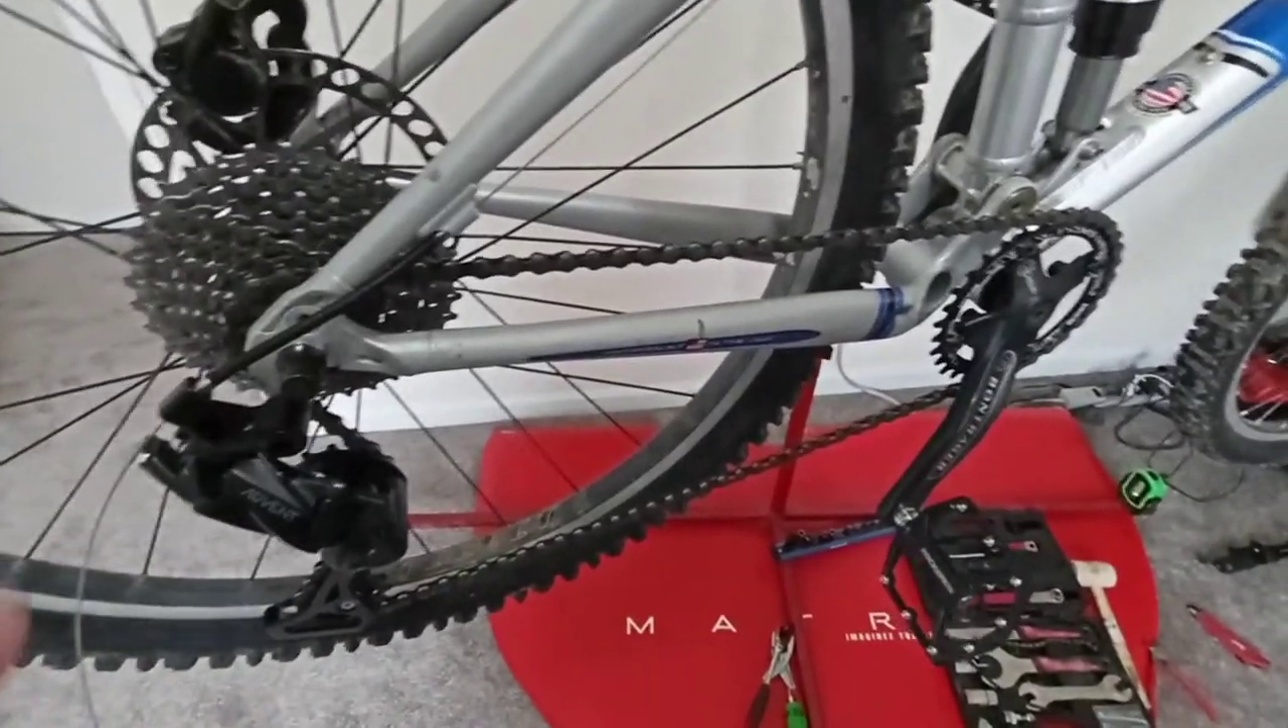Just like that. Chain's on.